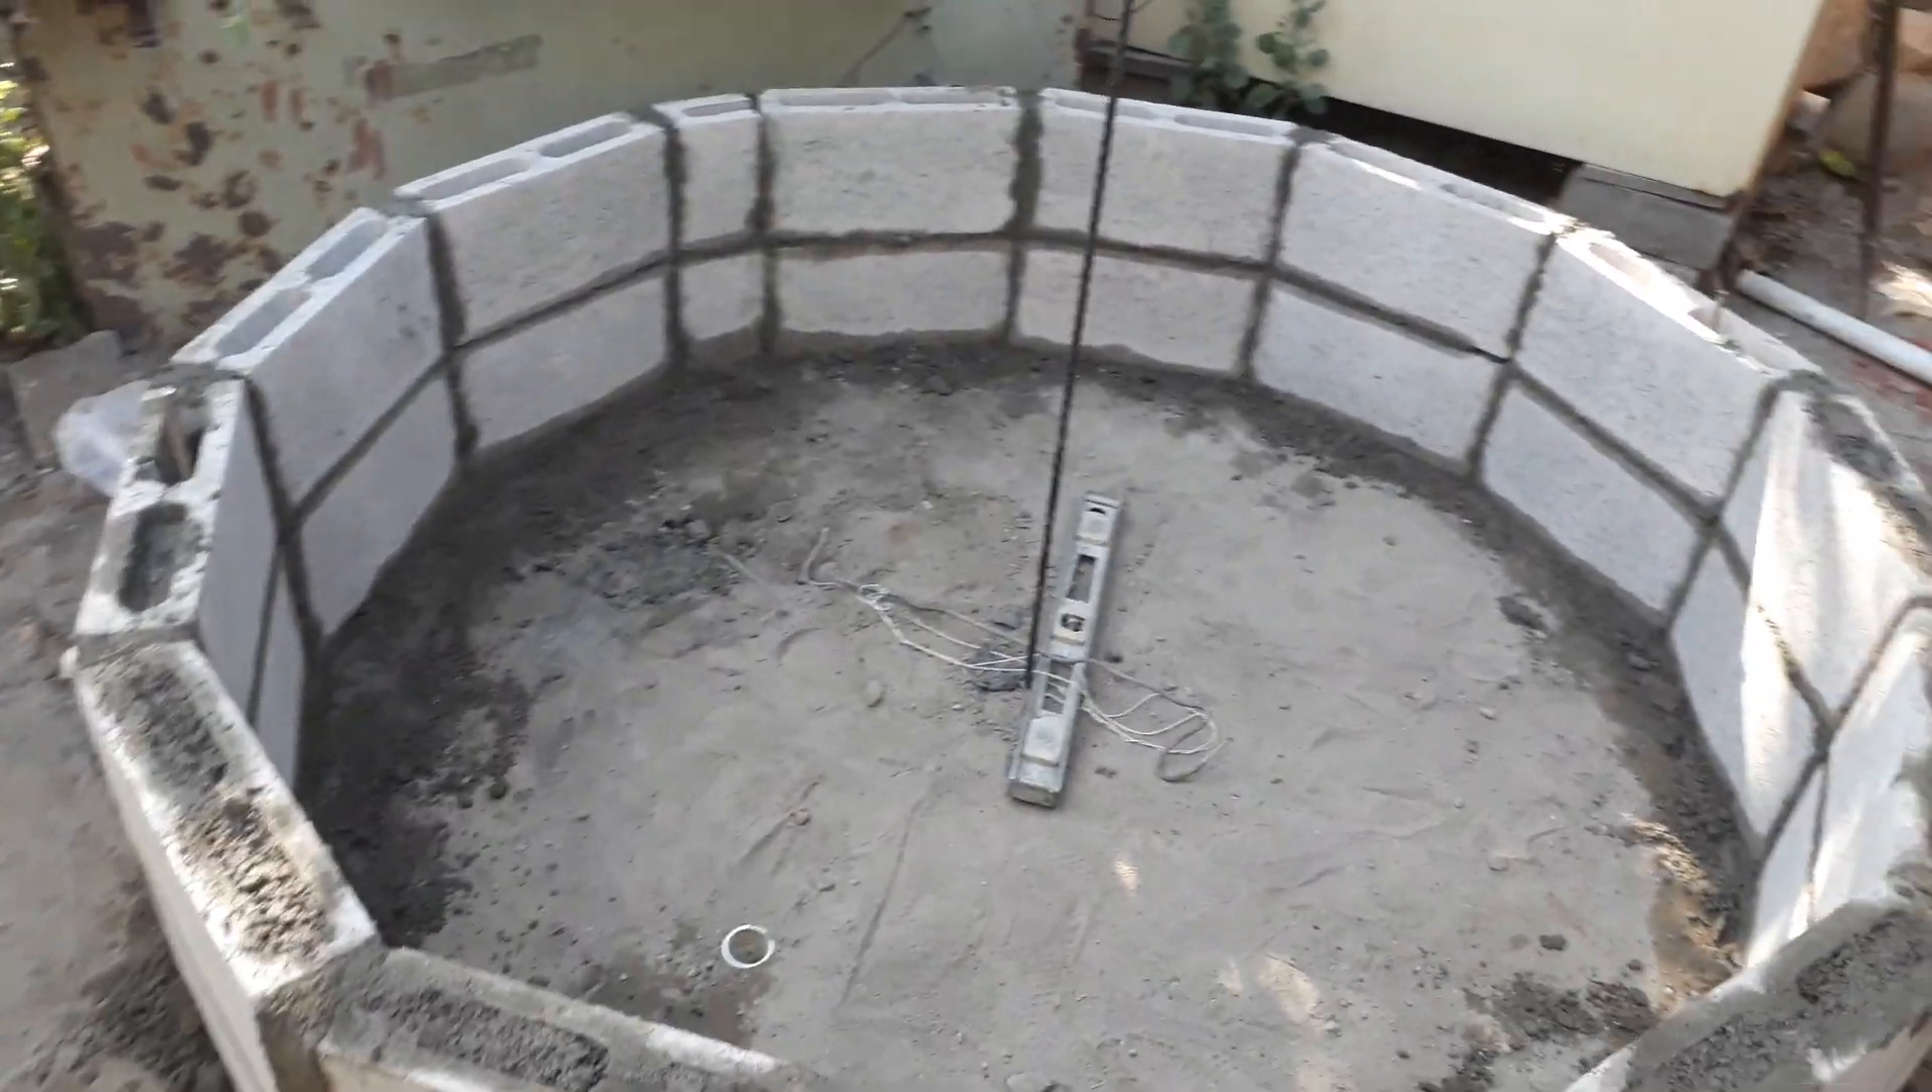Pueden ver ahí están ya pegadas las dos hiladas de bloque que les comenté que iba a llevar de altura.